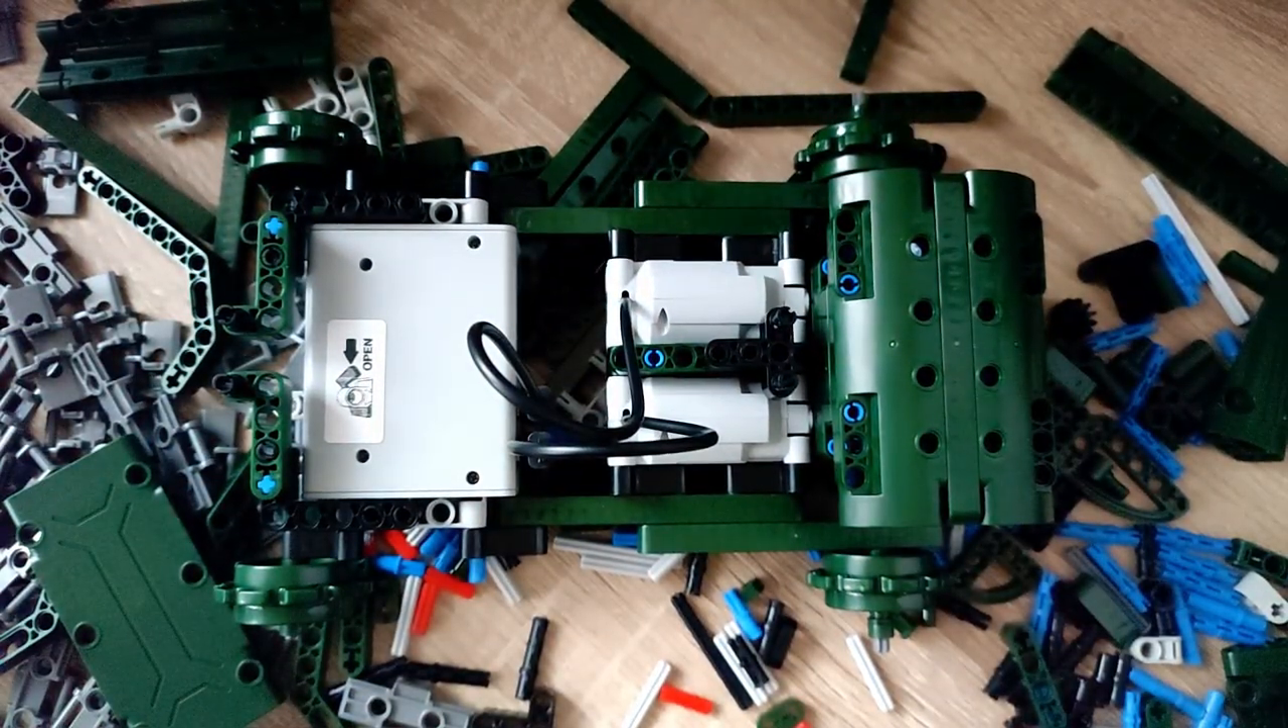Wir haben im Endeffekt schon die Akkubox und die zwei Motoren so ein bisschen in dem Technikgerüst eingebaut.